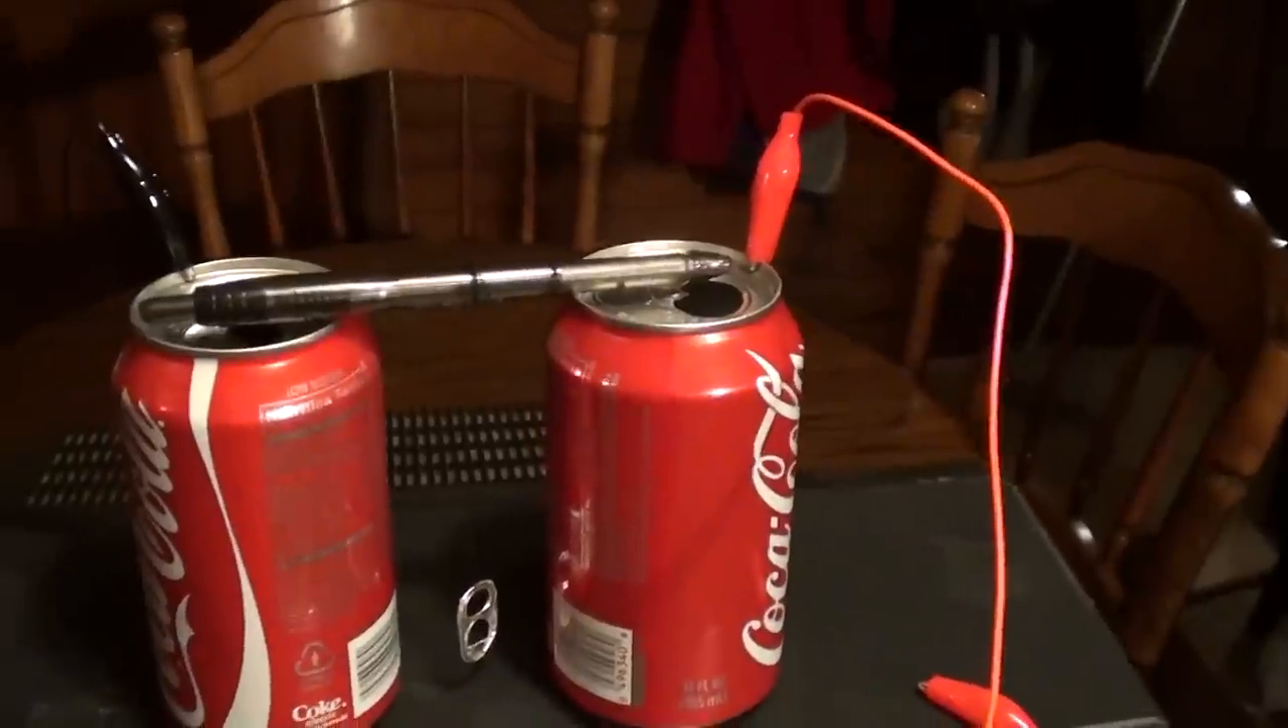We've got the red wire hooked up to the right can and that's our positive side.